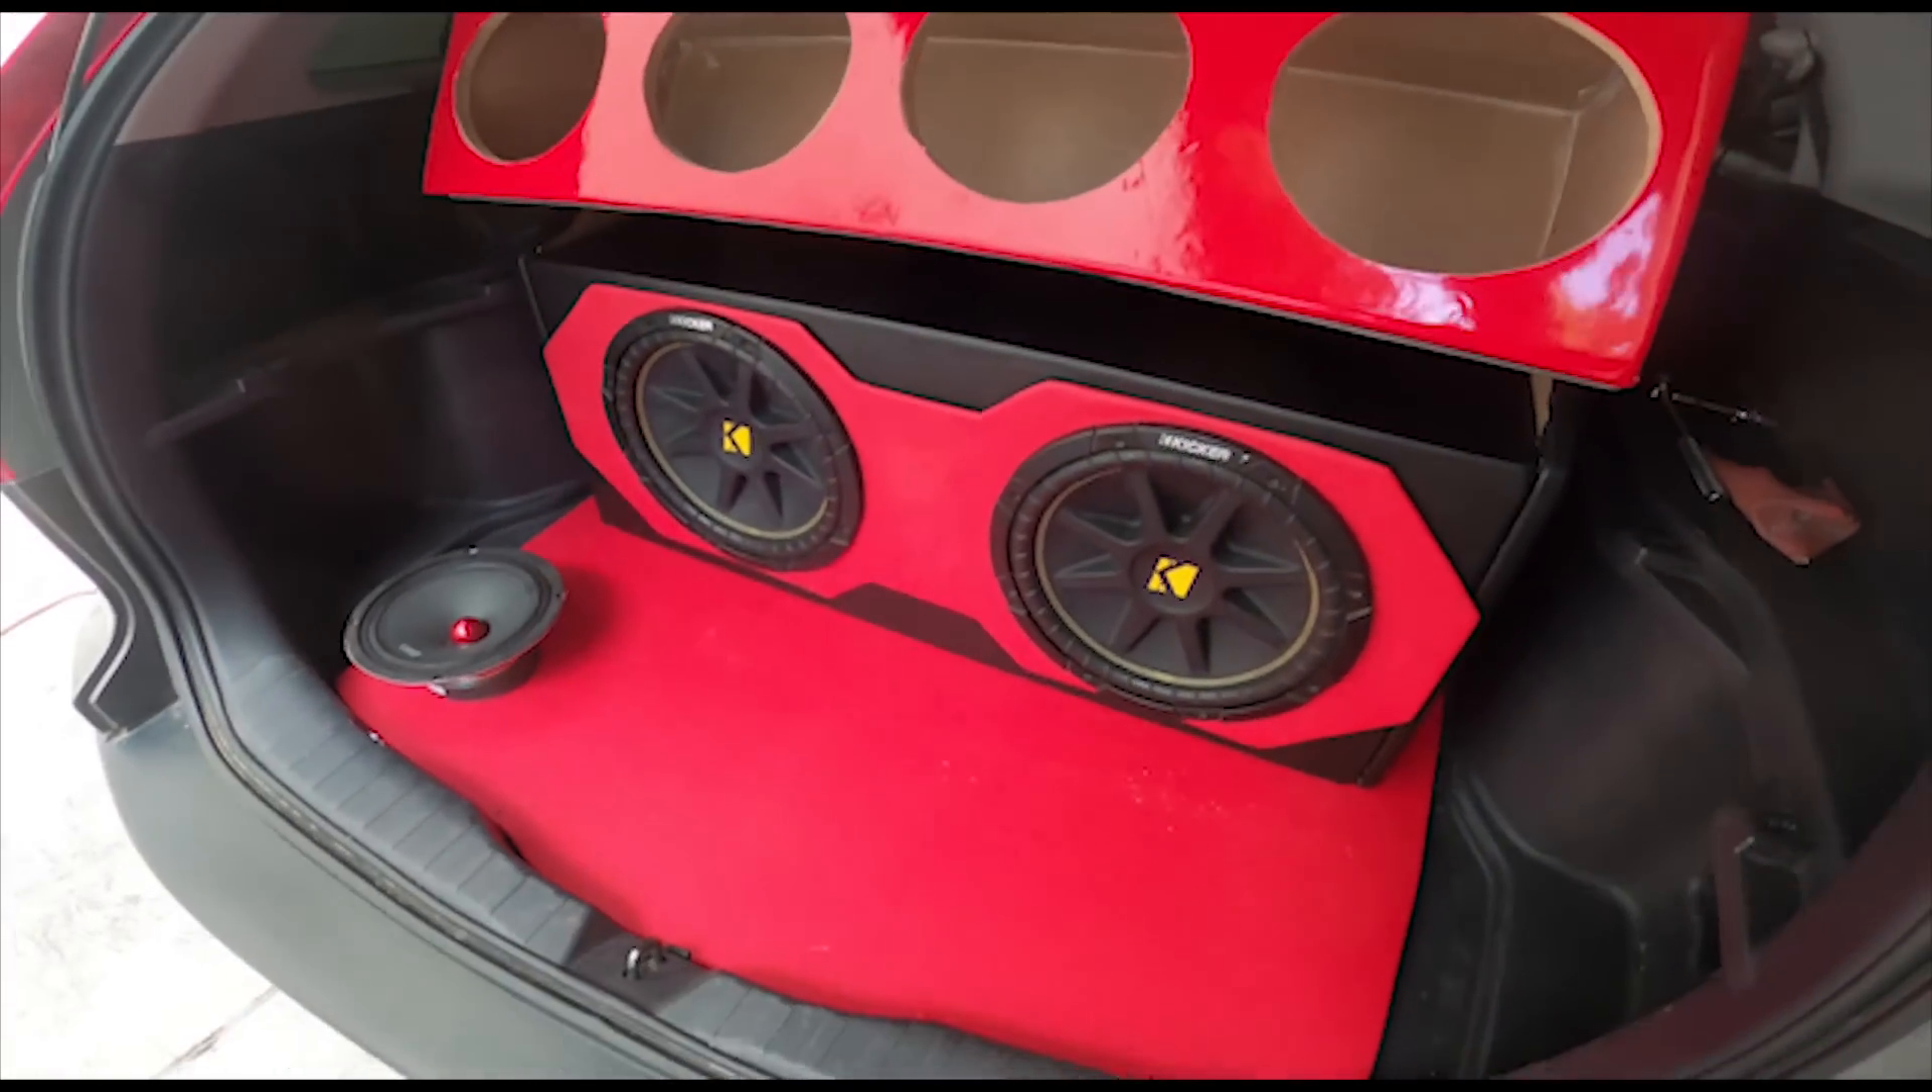Pues ya también están los bajos colocados.